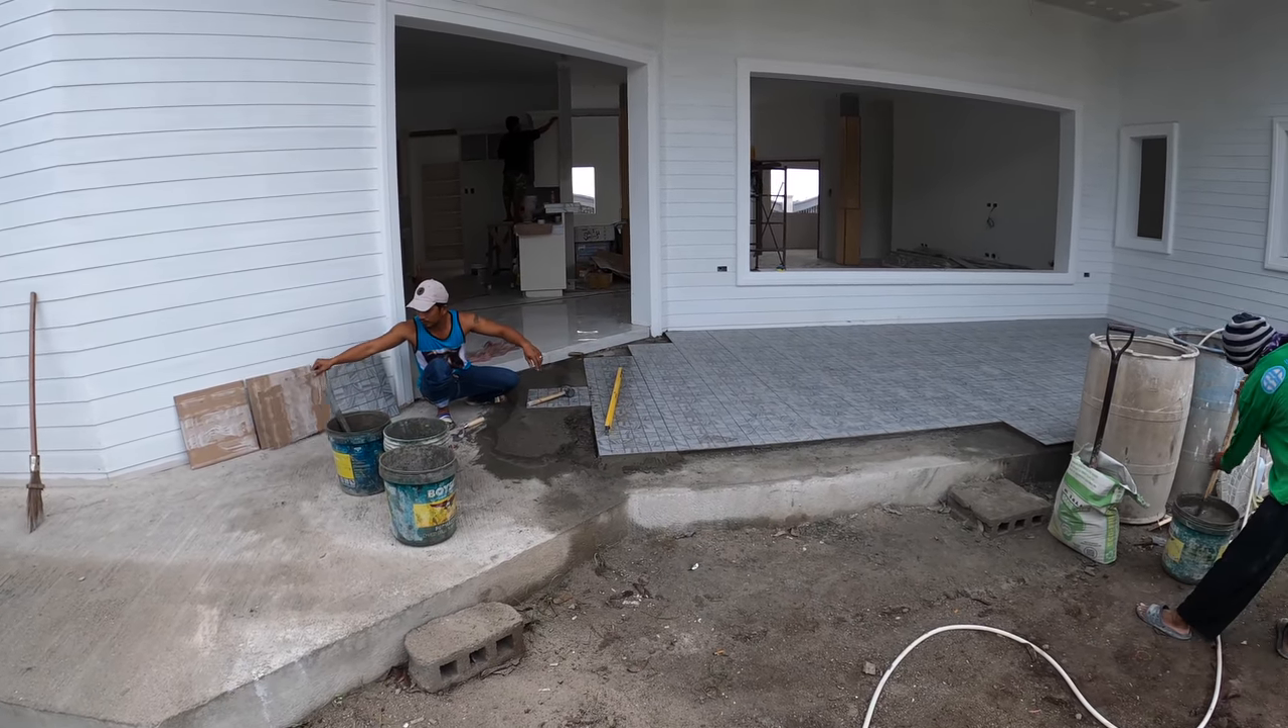The foreman is still continuing with the tile here on the back porch.